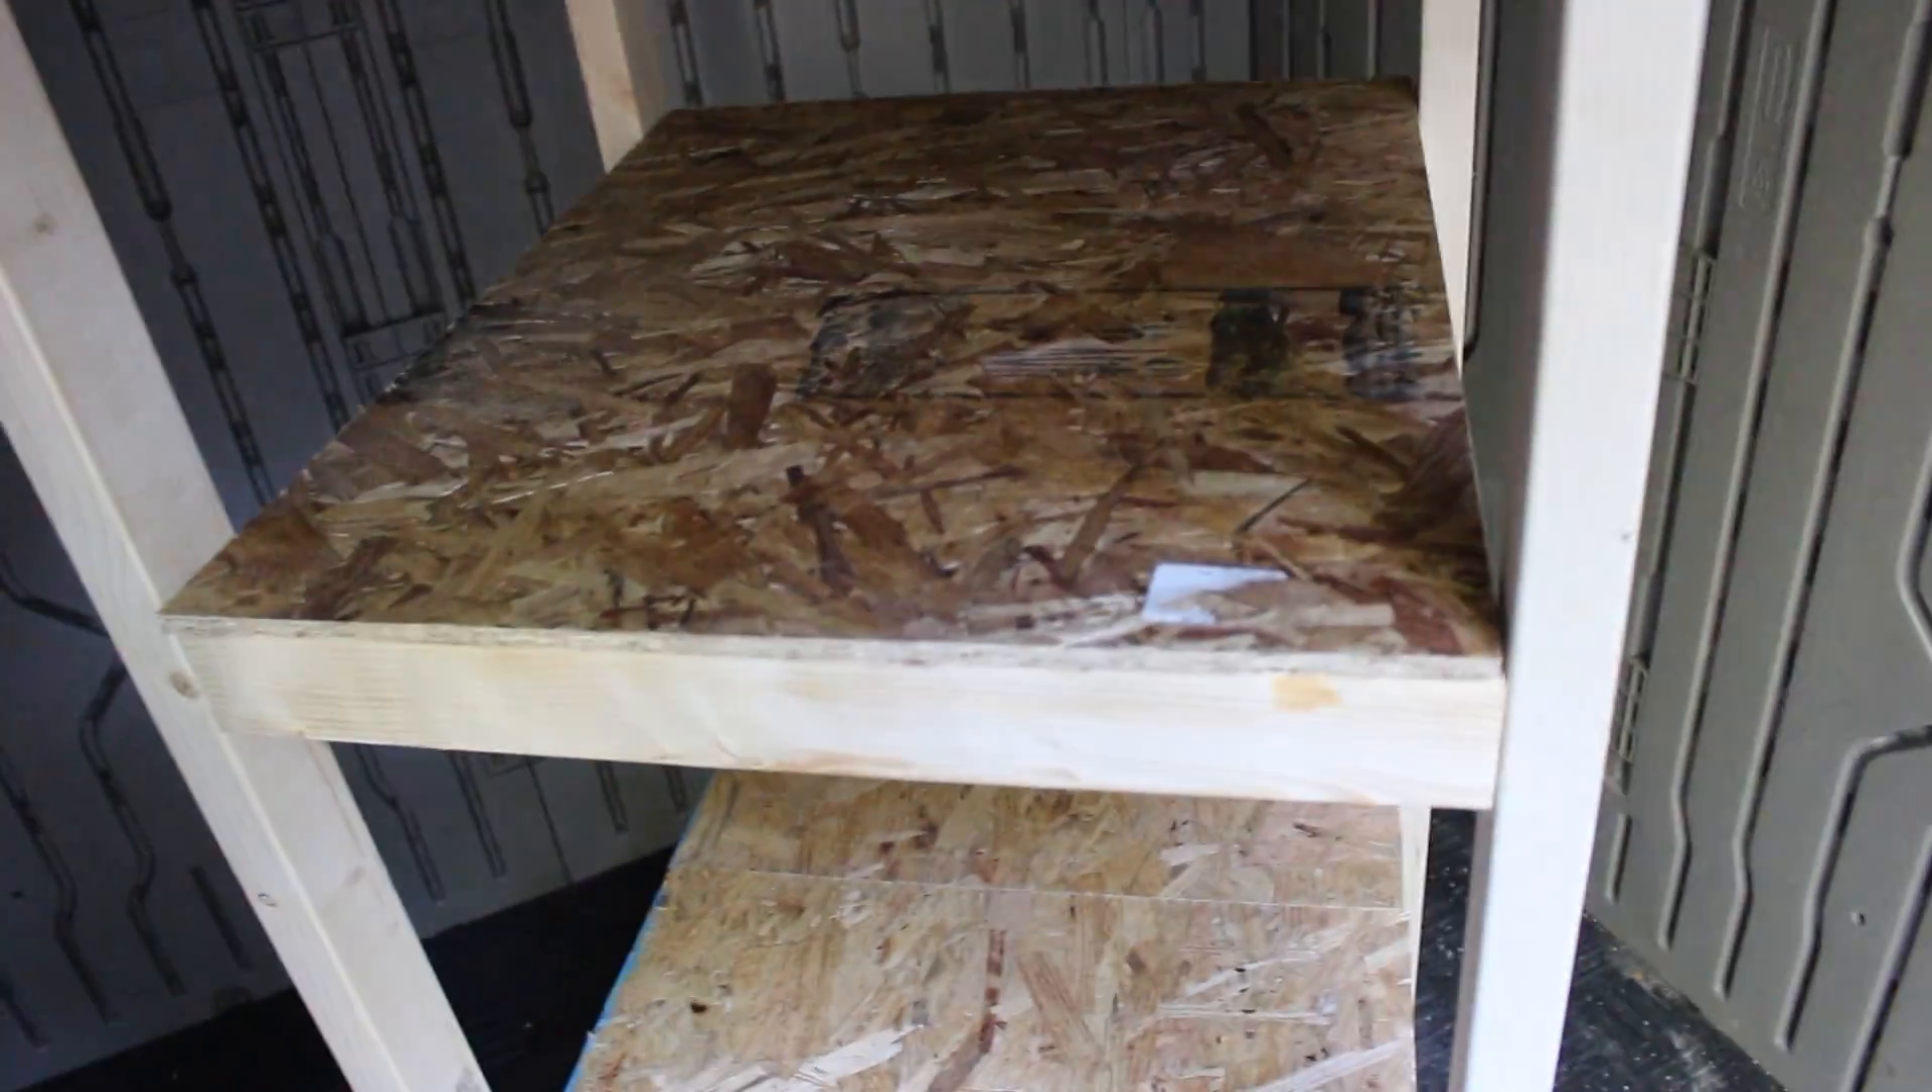We've got two more shelves in place.